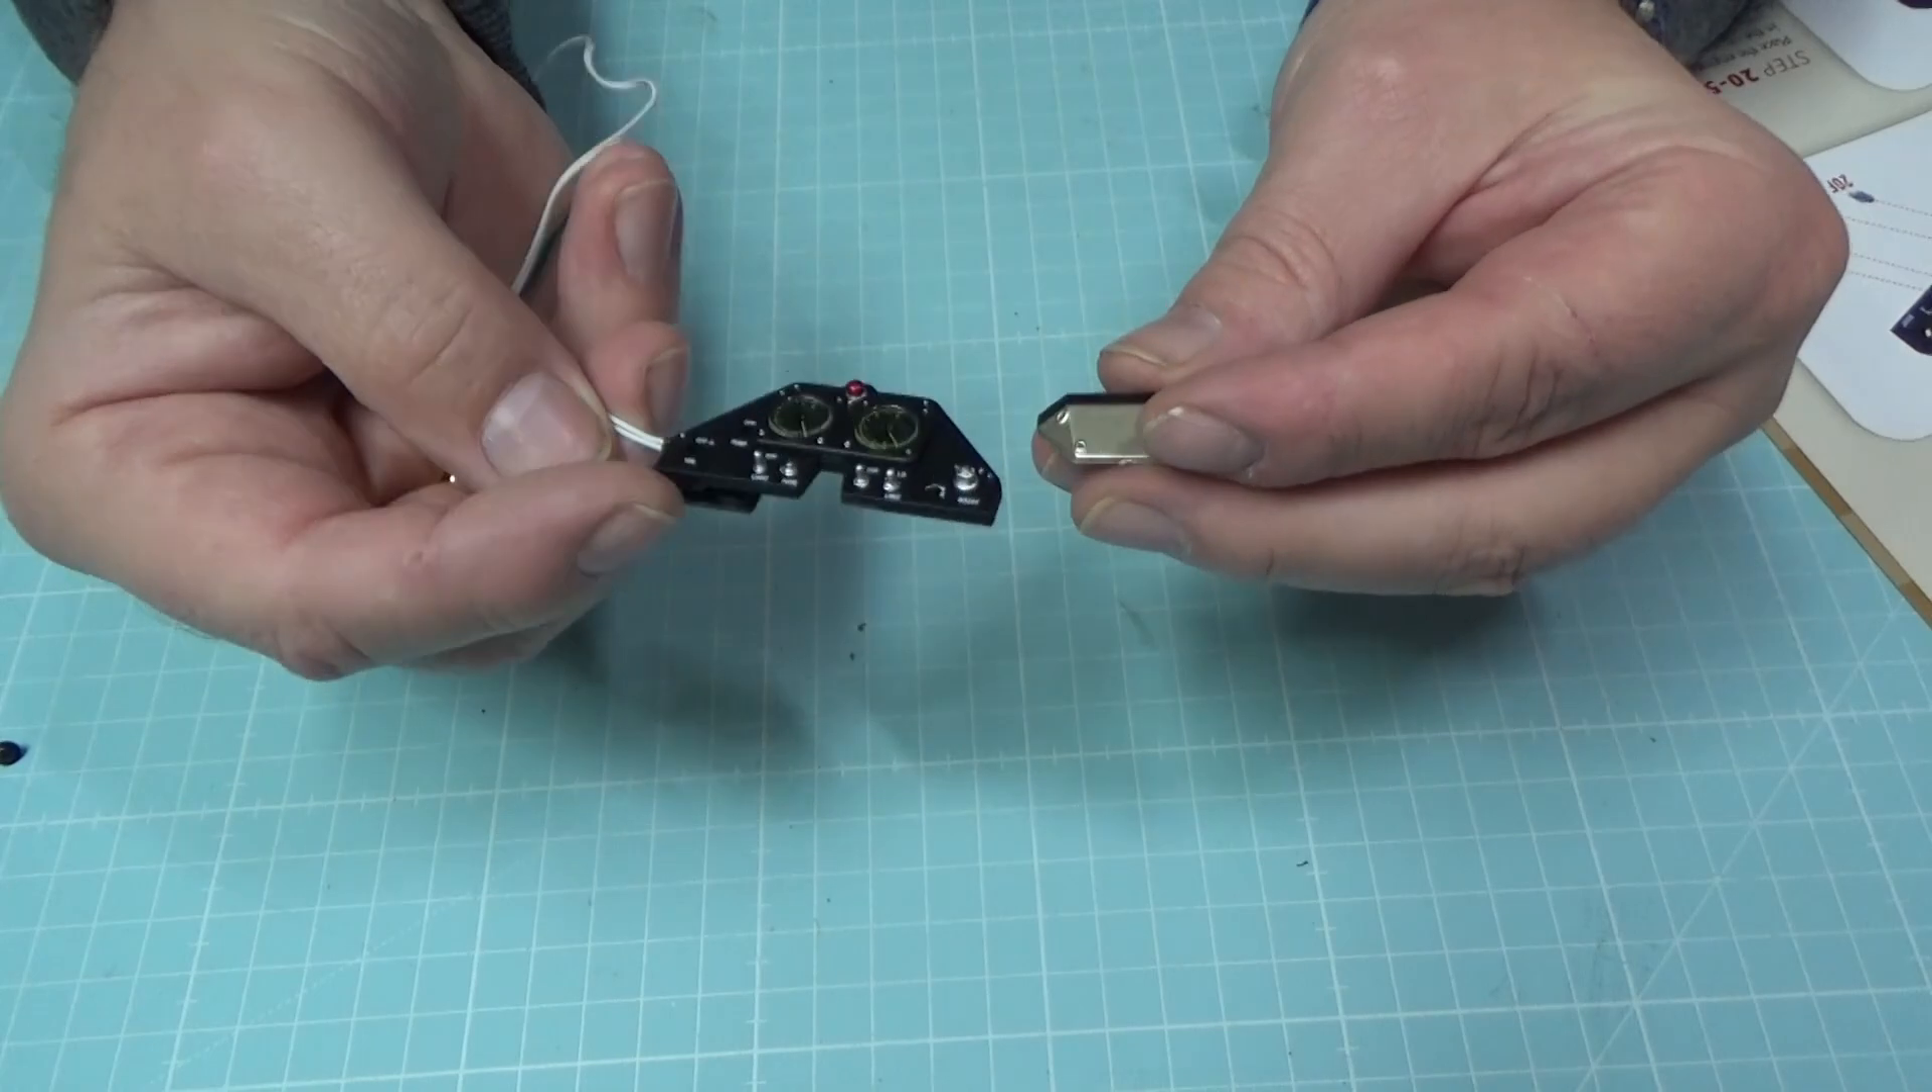Ich habe die Dashboard Bauteile schon mal zusammengebaut.